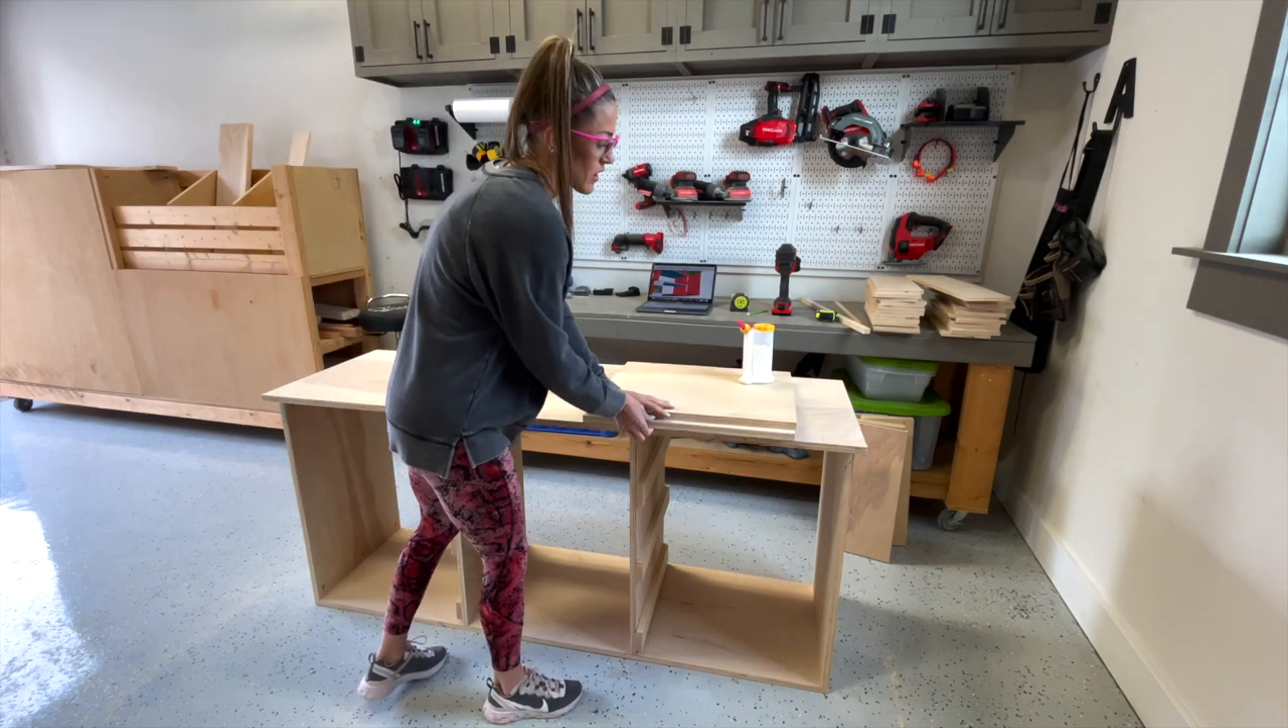Okay so I've got the main cabinet frame done now I just need to add the two shelves in the middle and then move on to the face frame.